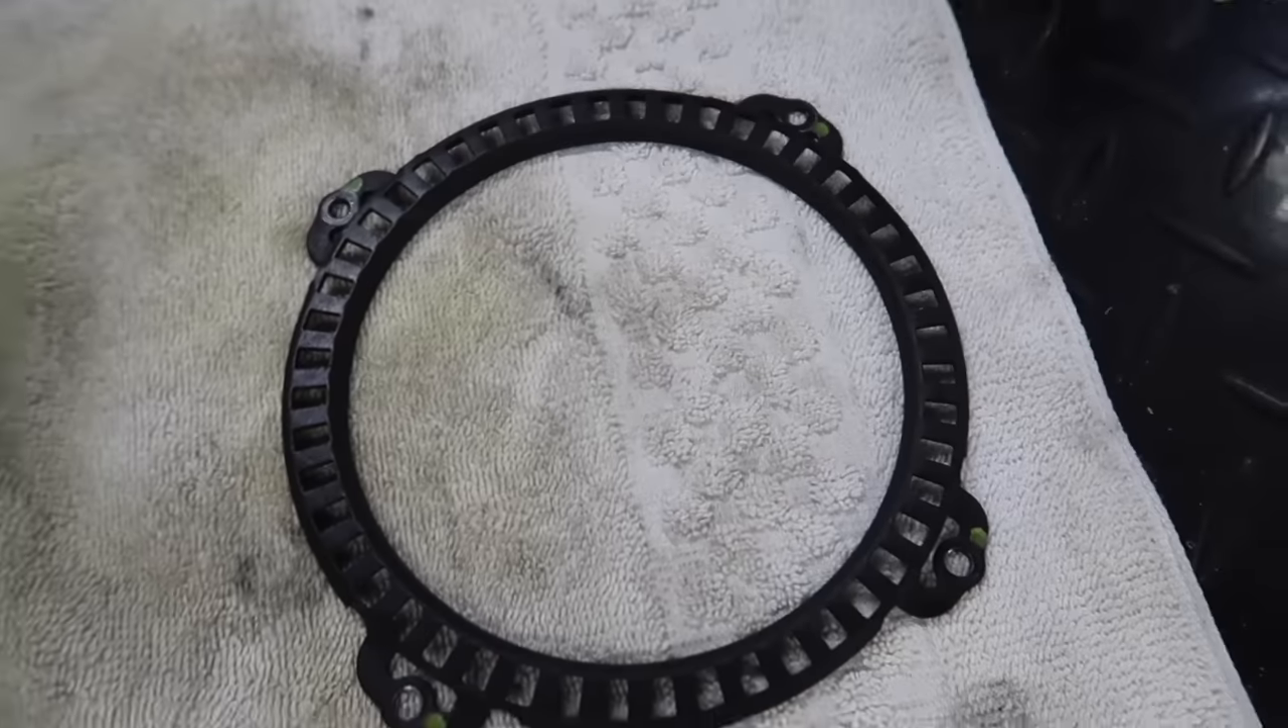All right, phonic ring is off.